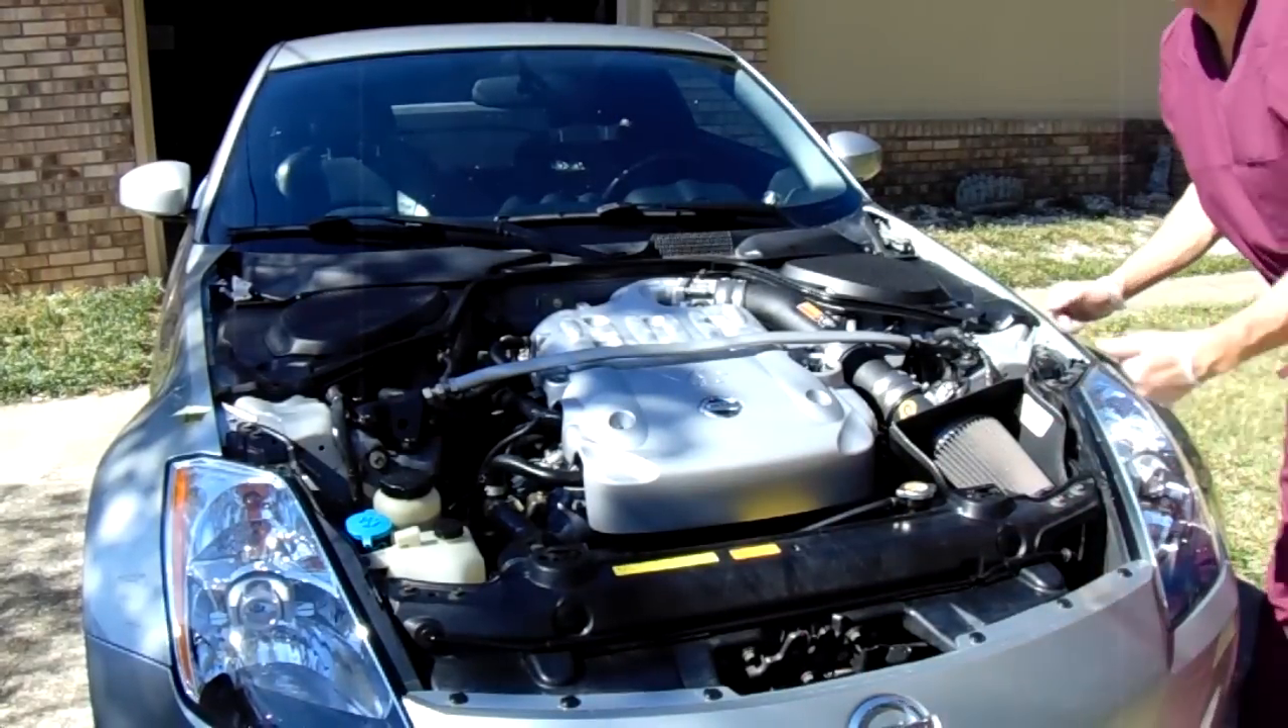You can see I've also already finished assembling the intake filter and put the engine cover back on, which I painted while that was off.